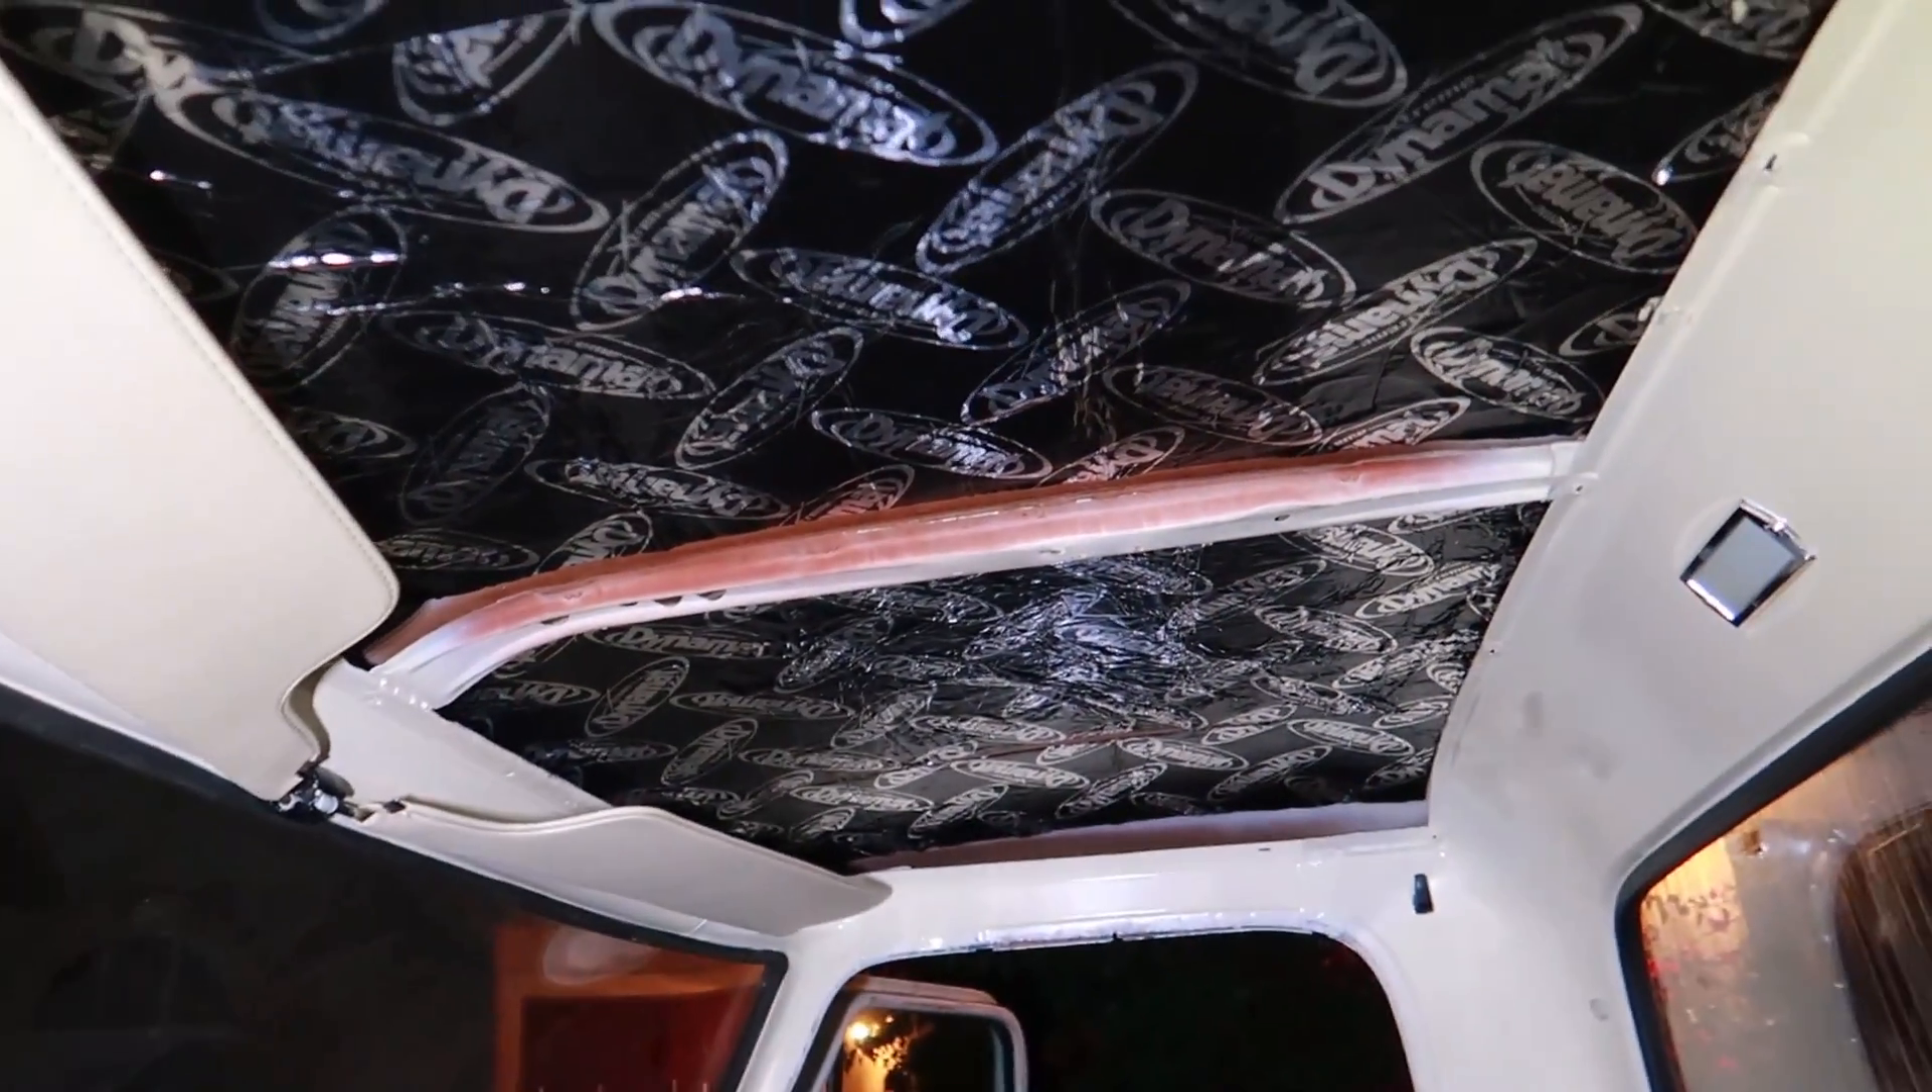Headliner still has to go back in.